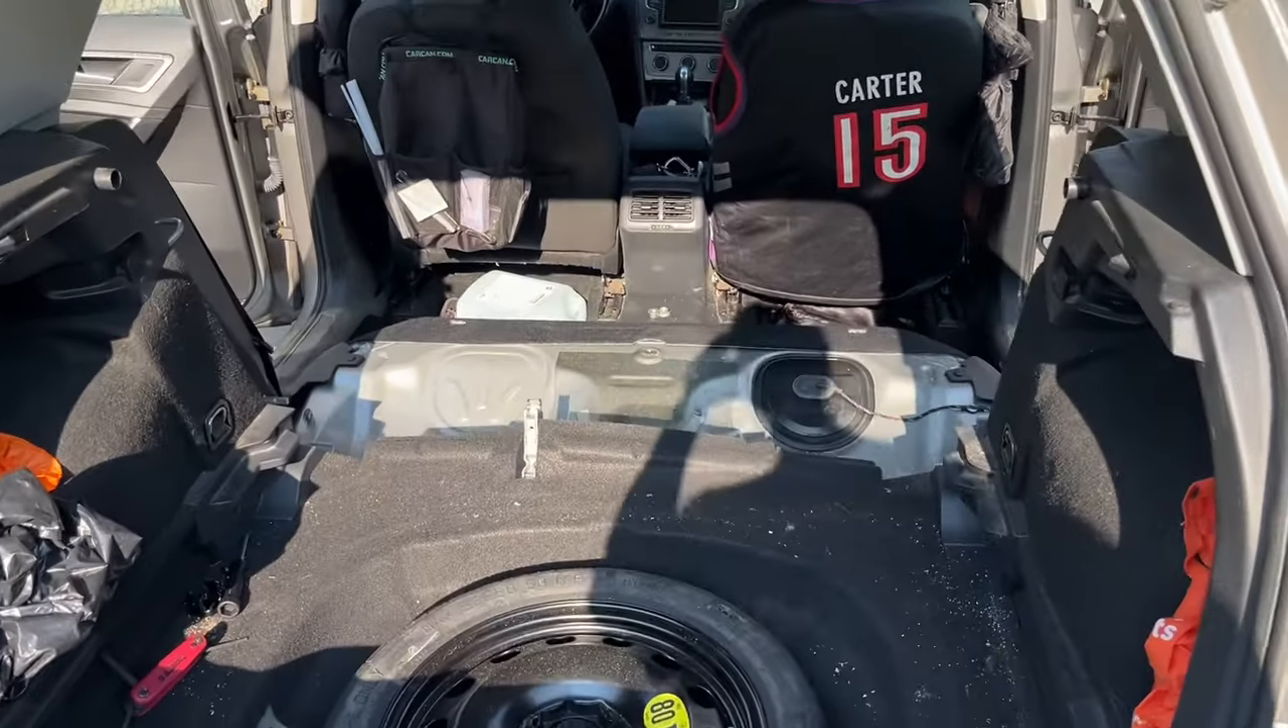Okay, both the seats are out.